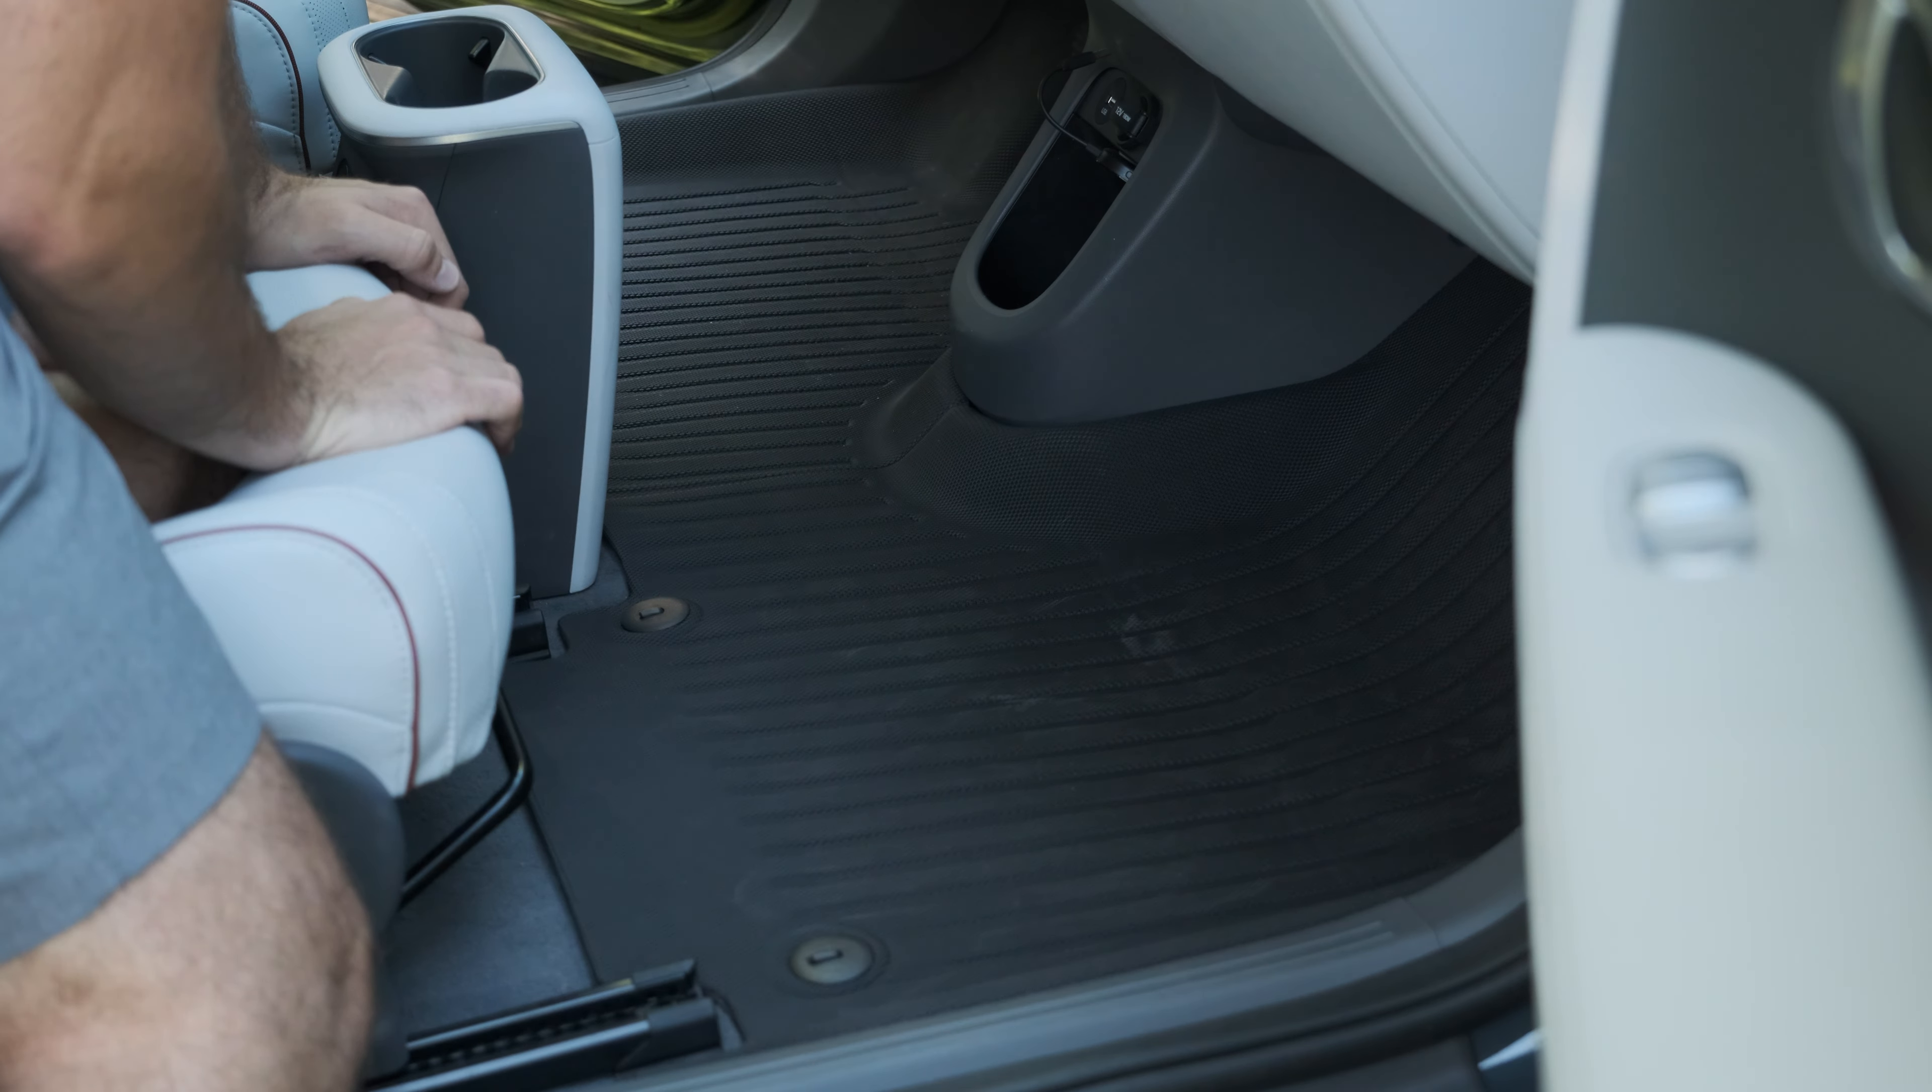Just like that there's your floor mat installed and ready for use.